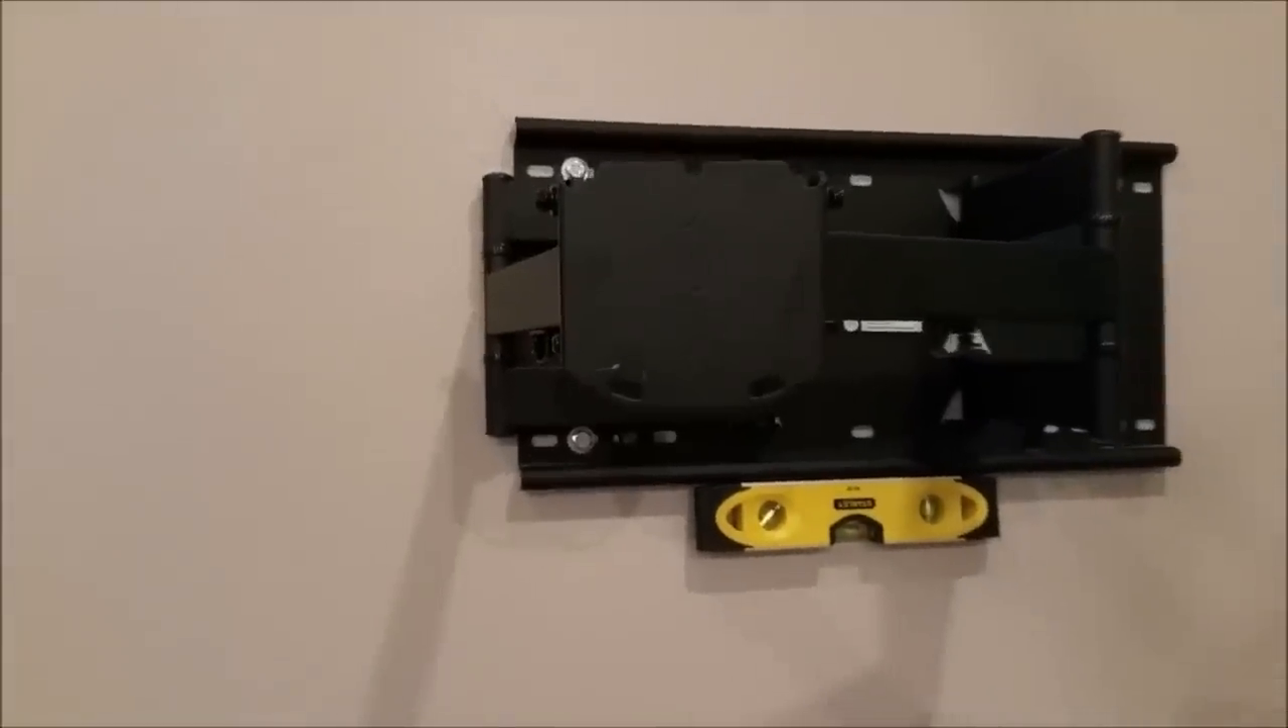So that's good news. Okay. So the bracket is now mounted.